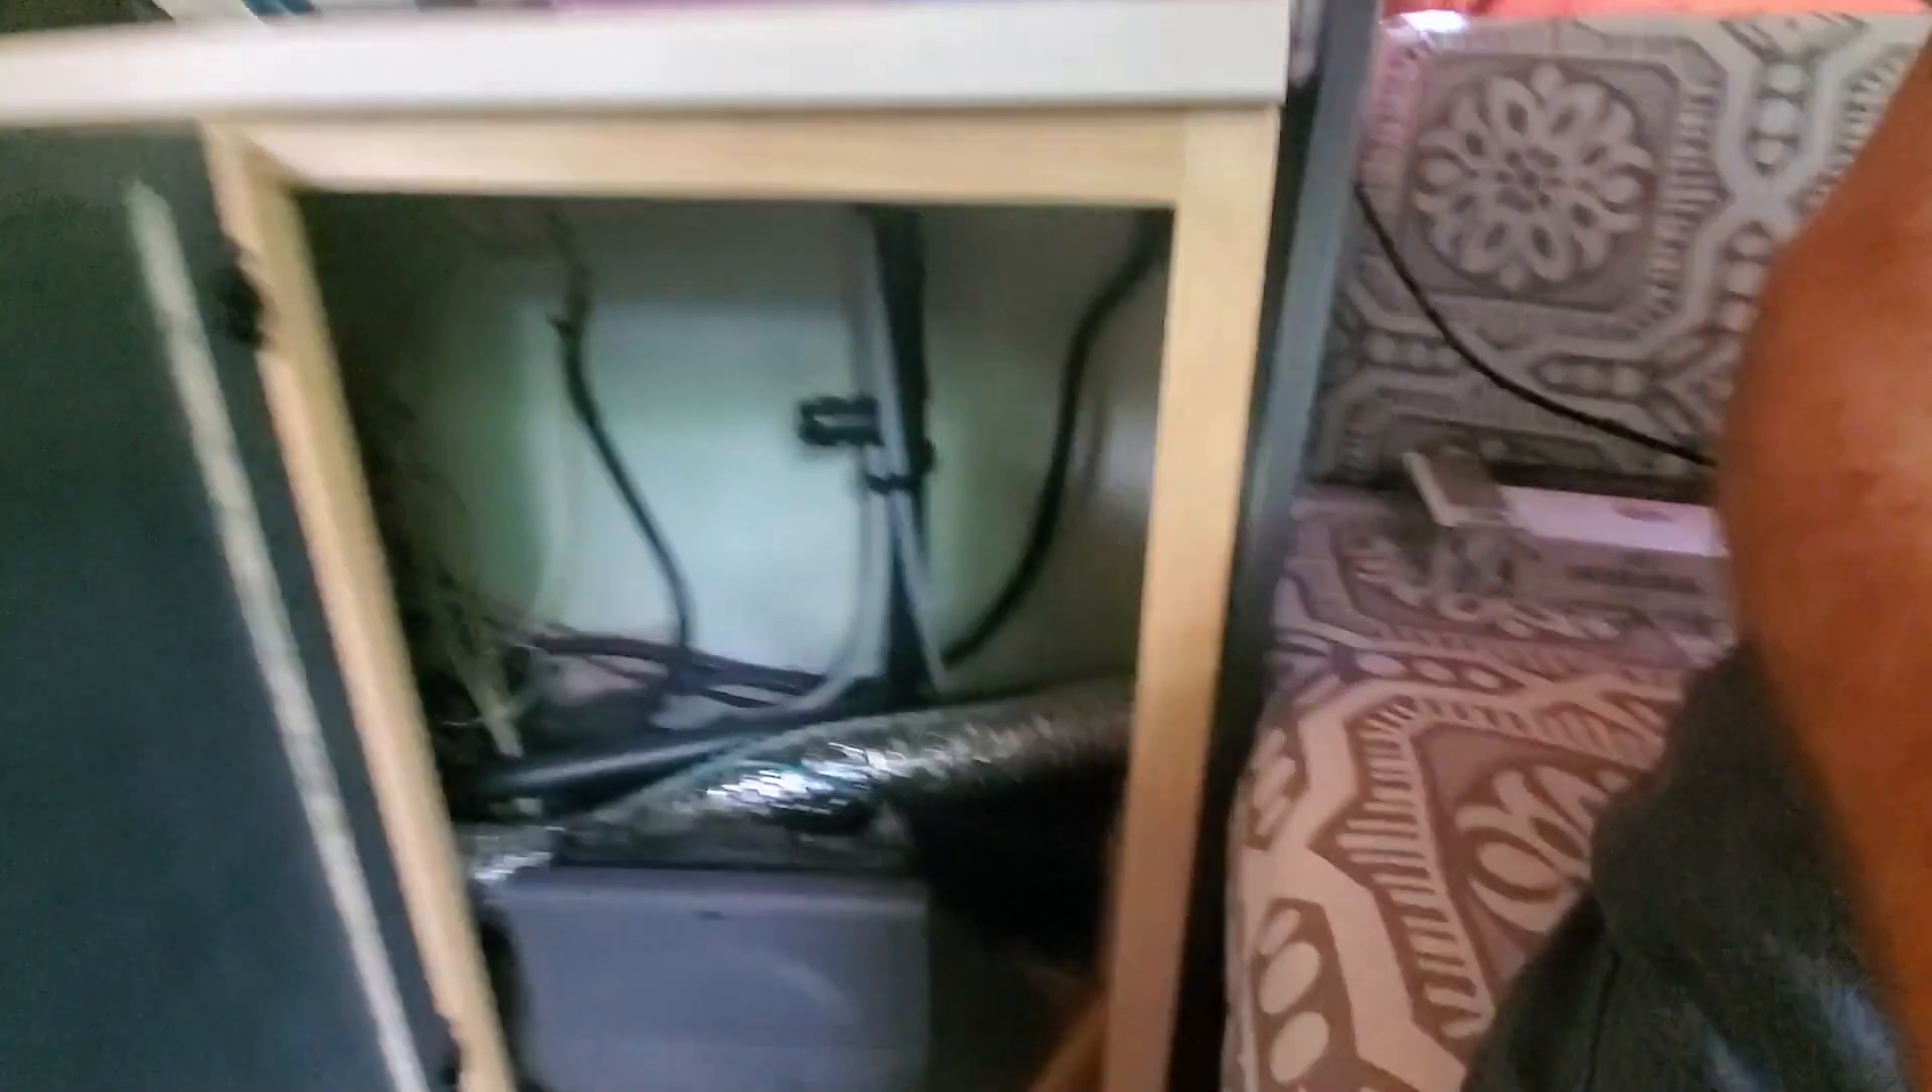You'll notice there's no shelves in there yet.